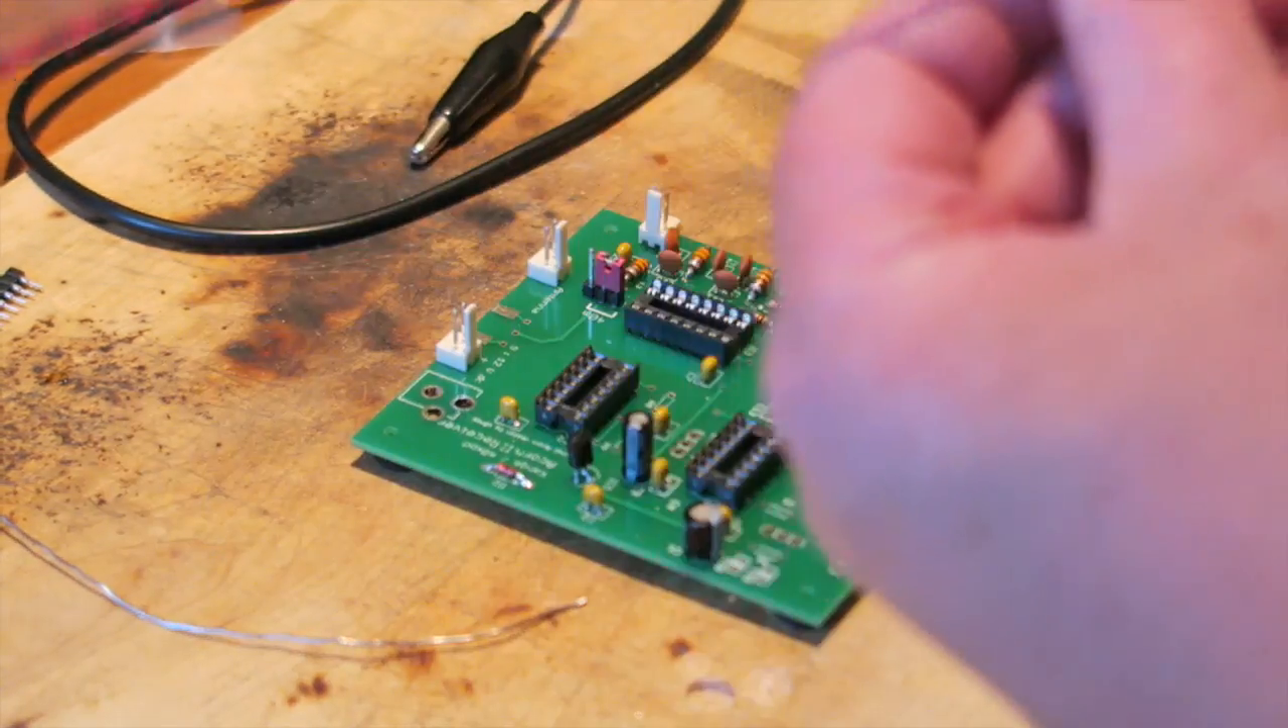I've got the IC sockets in place.